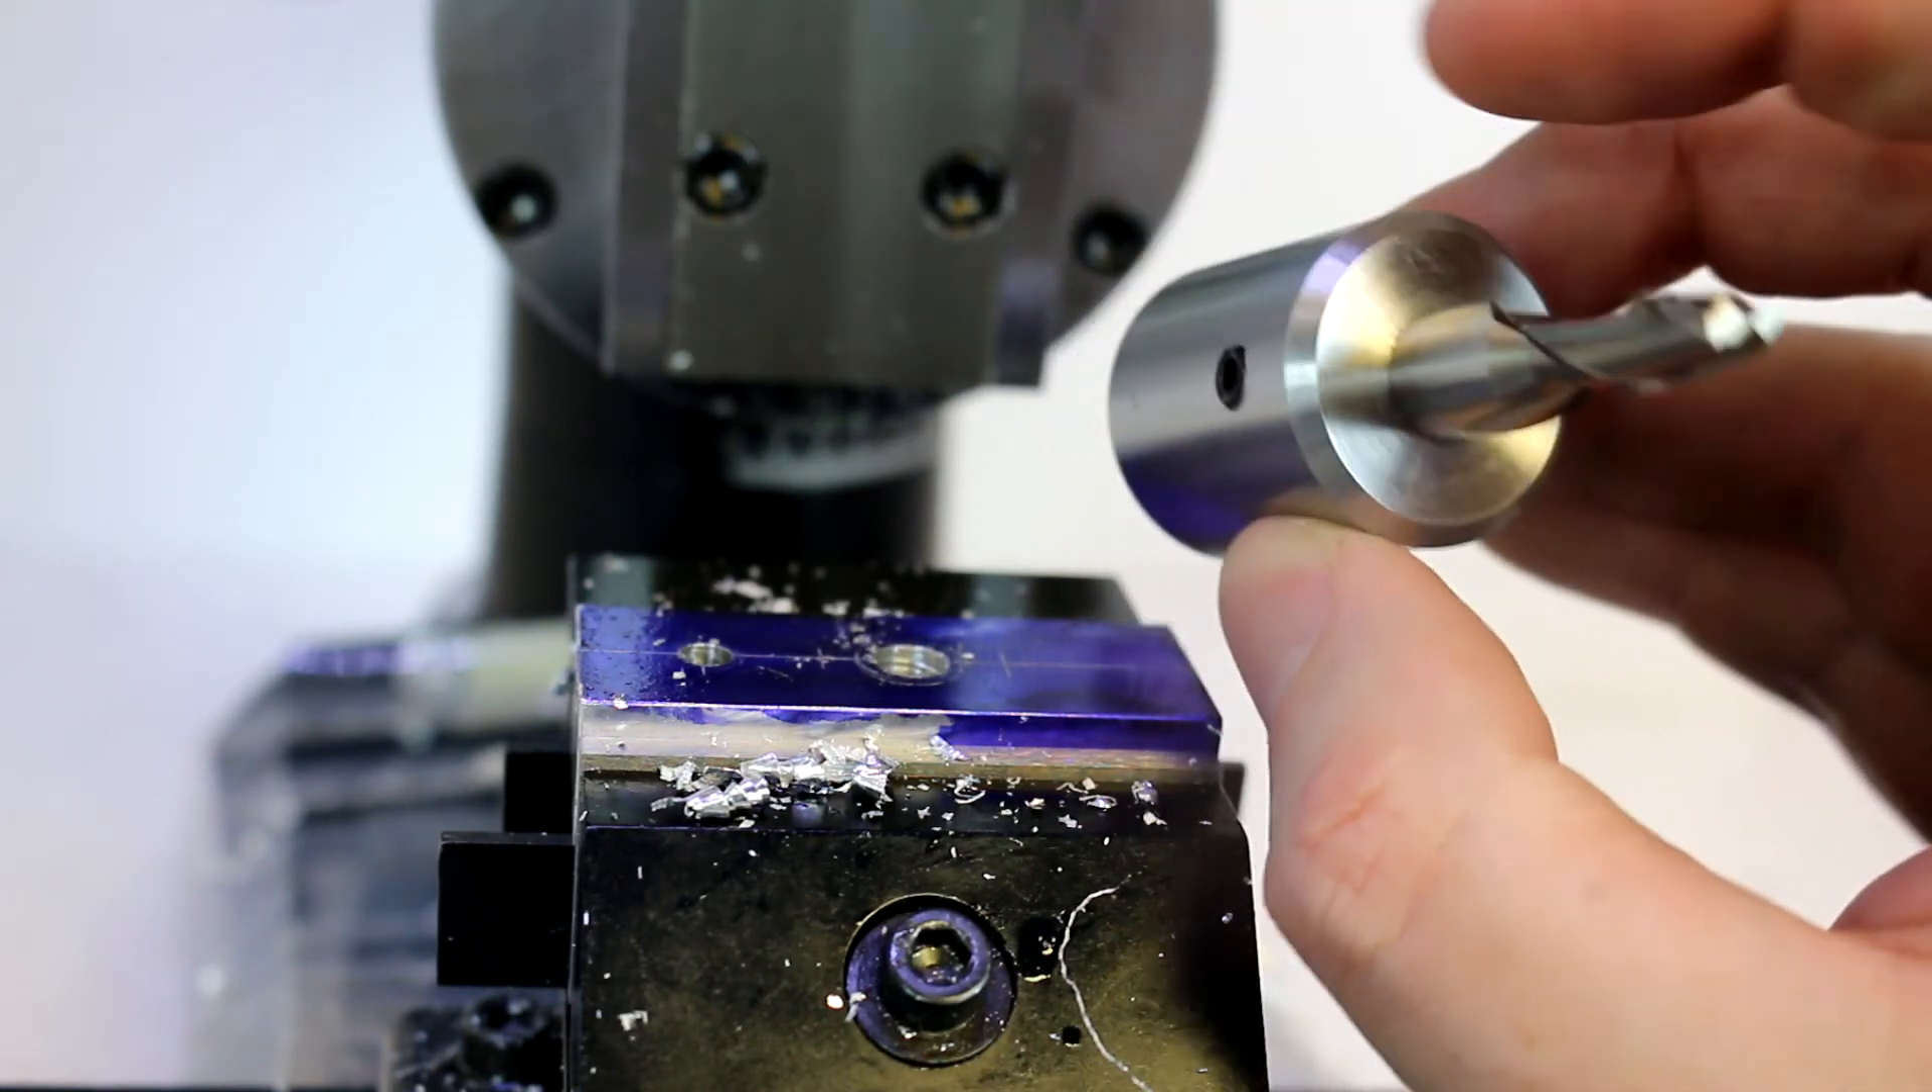So I've taken our 3 8 inch diameter end mill holder, and I've chucked up a 2 flute double-ended quarter inch diameter end mill.